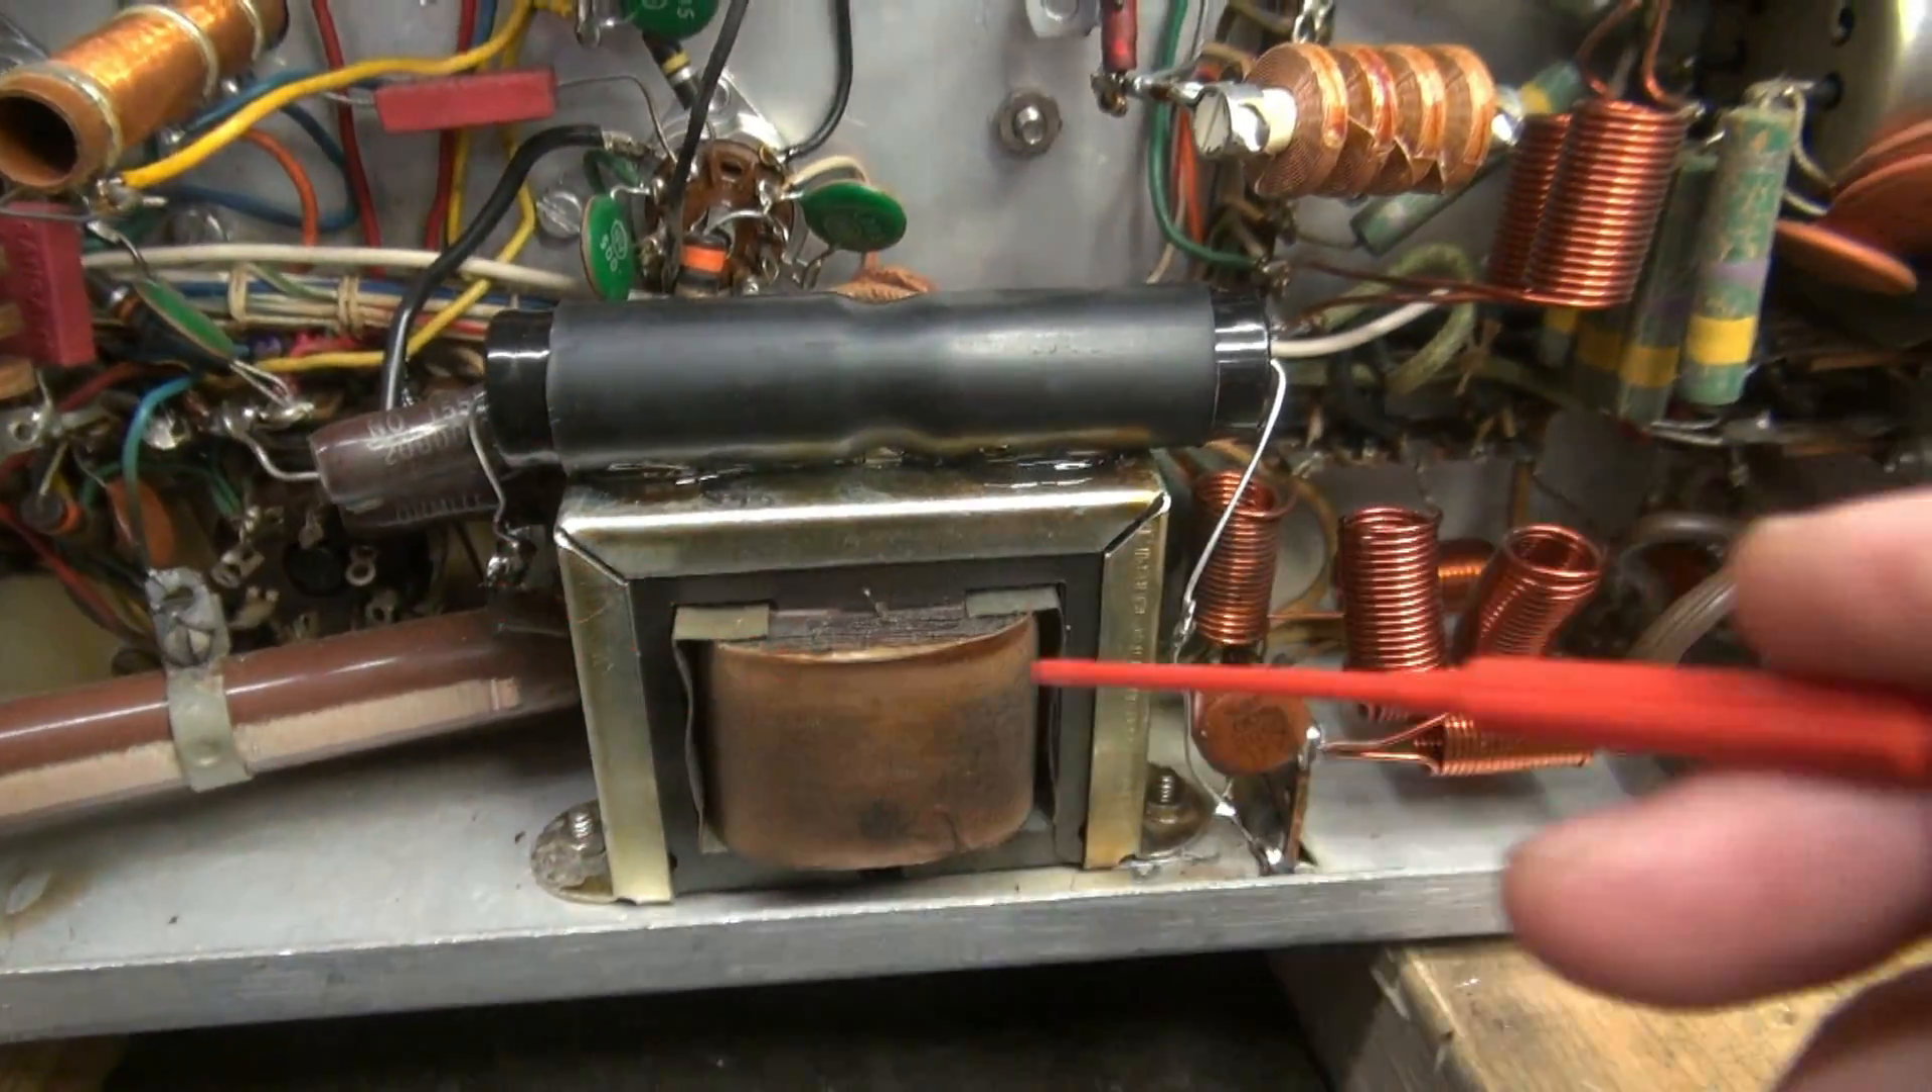New high voltage cap is installed.